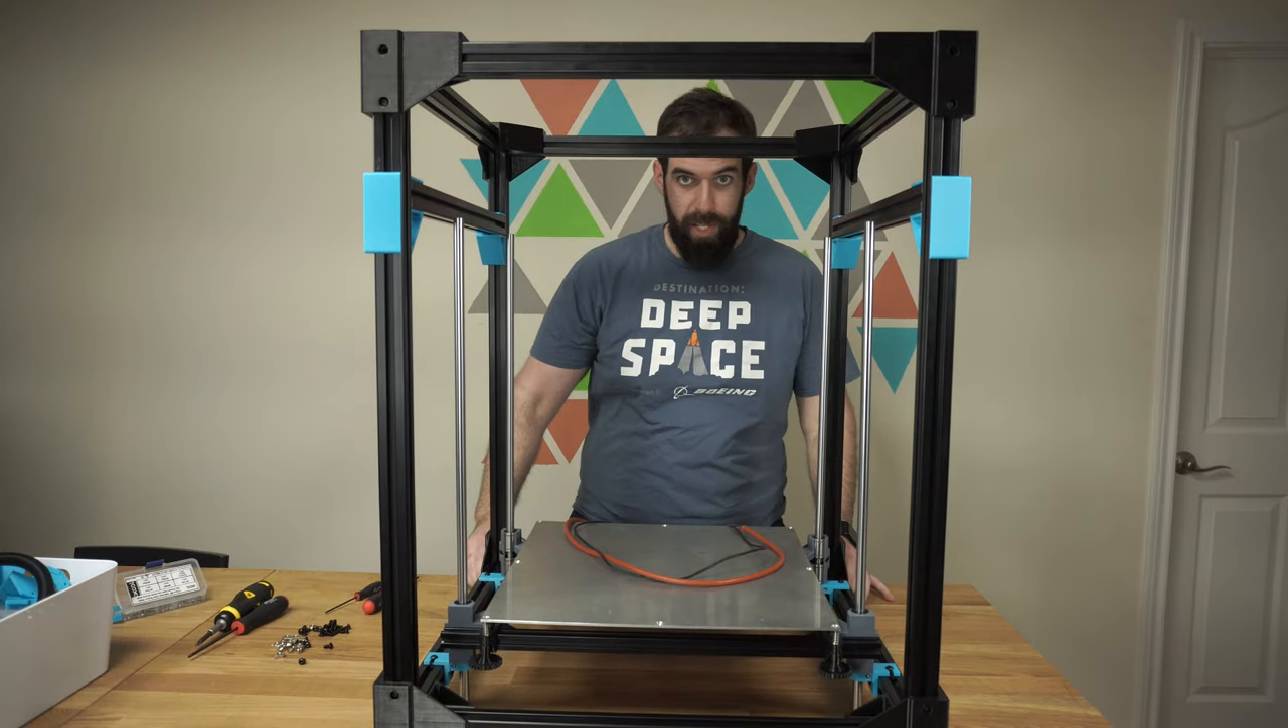Okay, so the bed is in position.